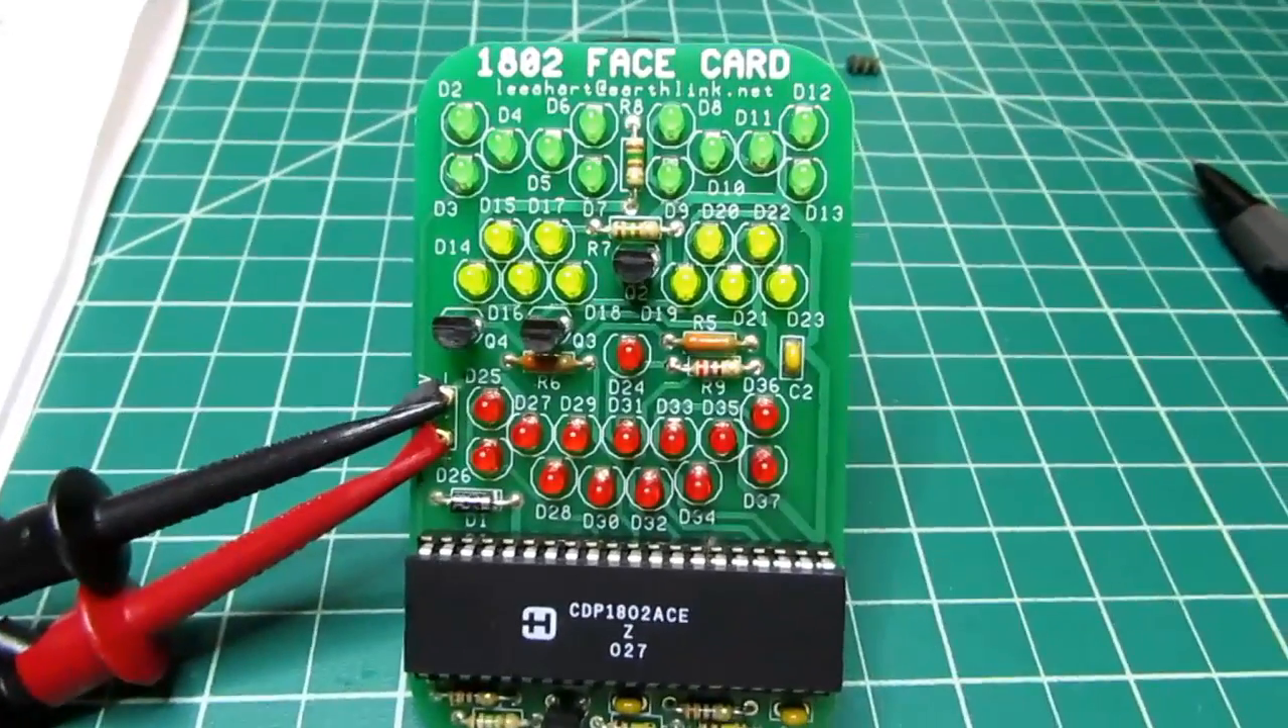Now the 1802 microprocessor is plugged in.